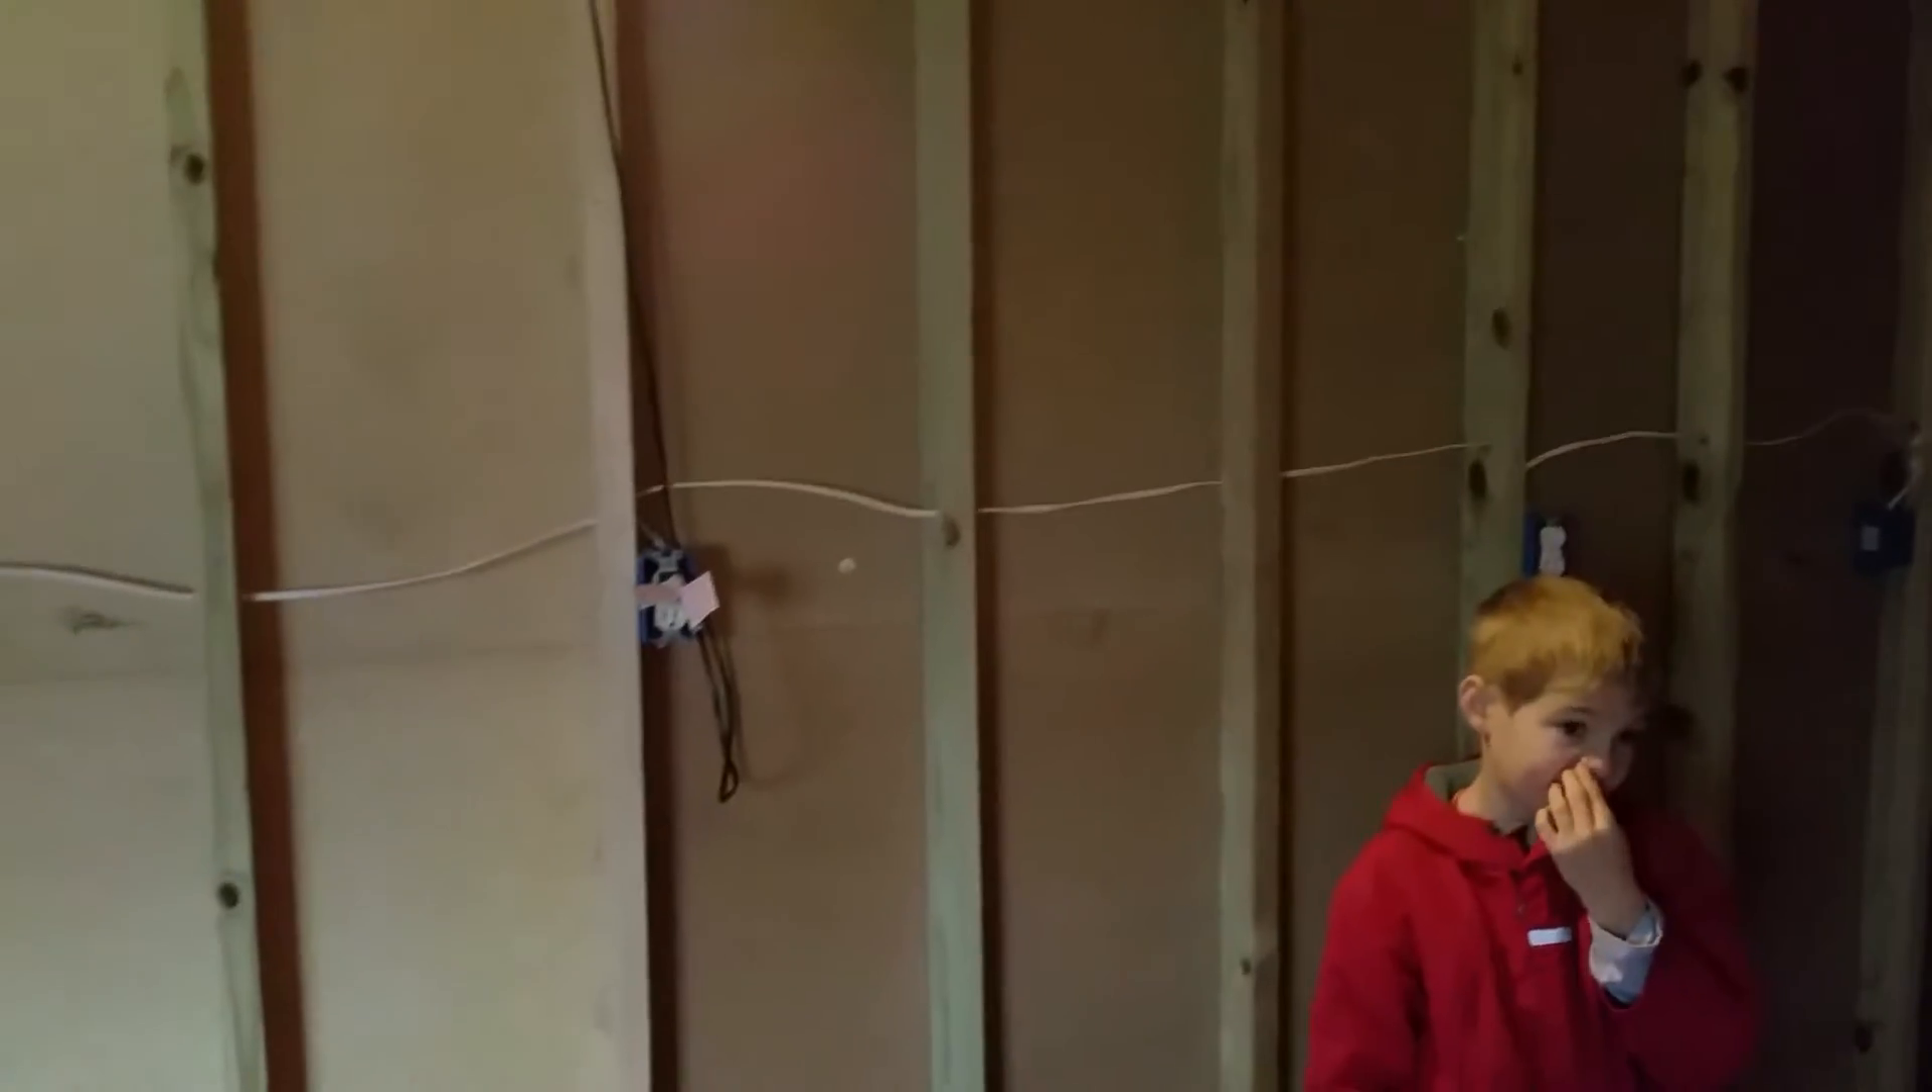You can see we've got basically all the wires that we've got daisy chained for our little workbench that we're going to have in here.